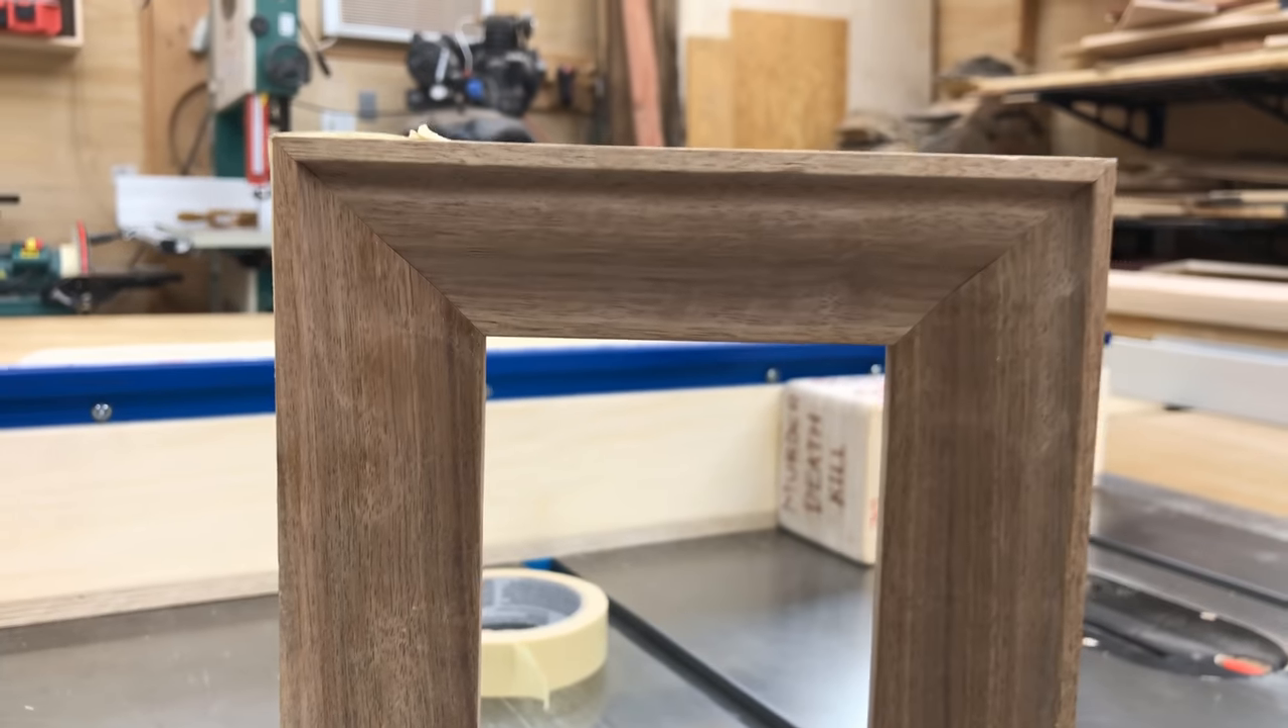It only took a couple of minutes to cut and the joints are actually perfect.